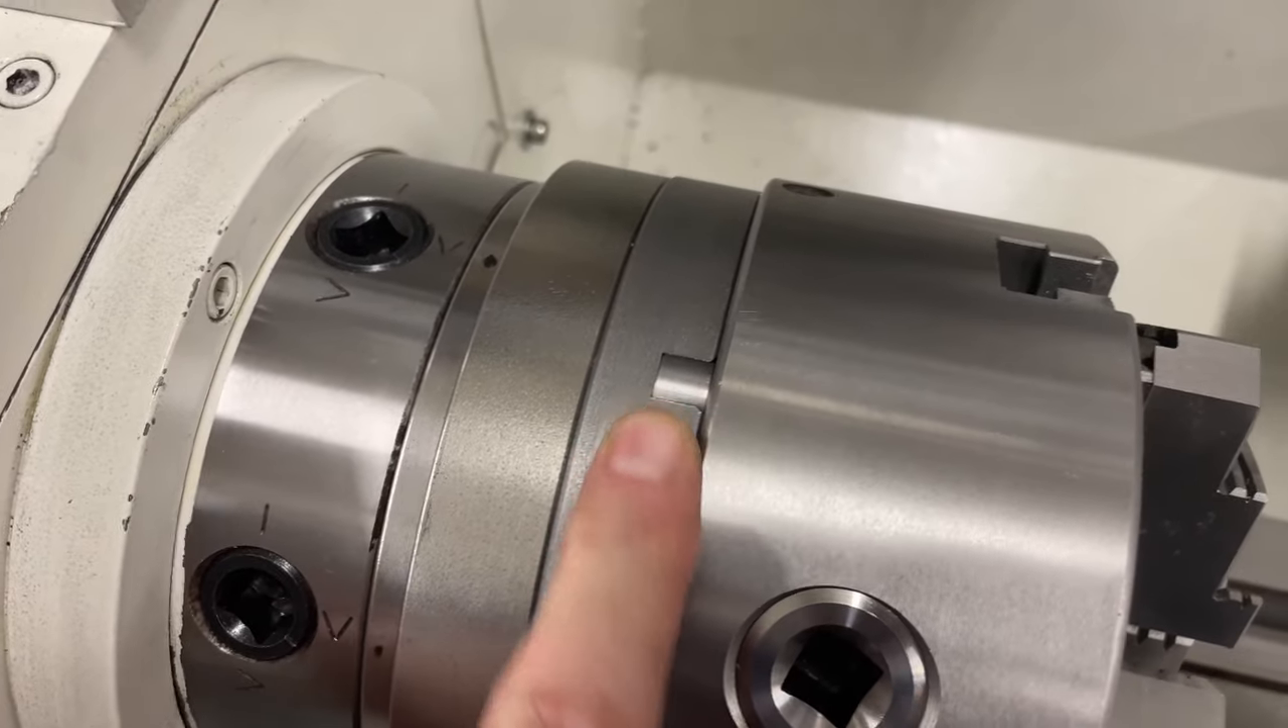I've got the chuck assembled up on the back plate and installed.